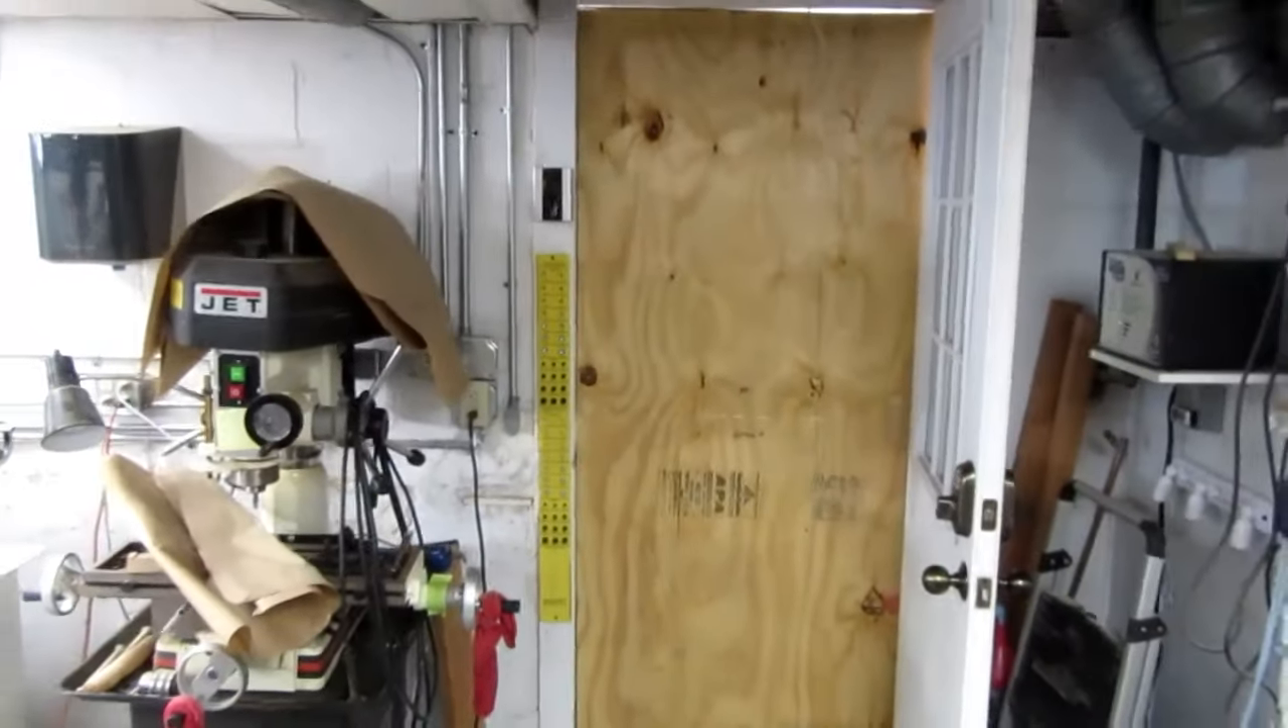I've got the board cut in half the plywood sheet rather and Trimmed to fit in the door frame nicely now.